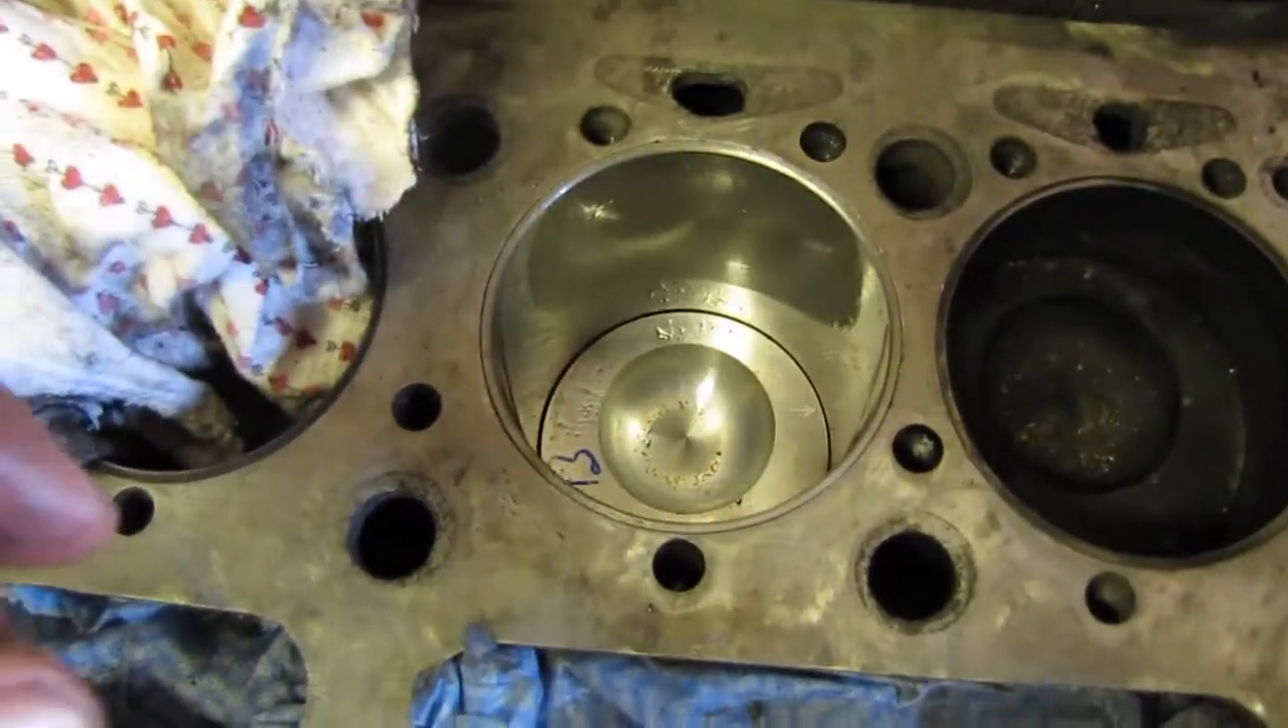I got the piston in as you can see it's all in looking beautiful.